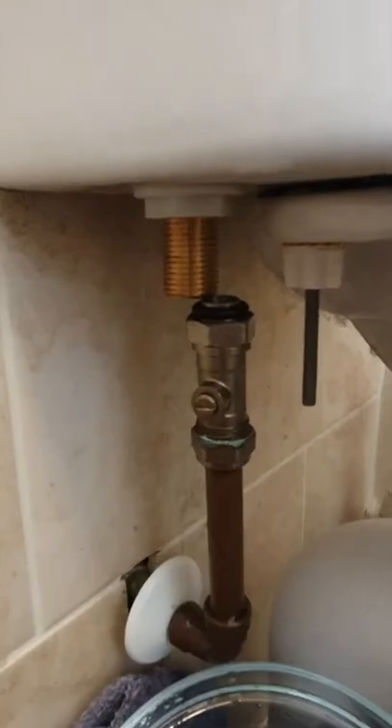Okay so that's the filler in and i've just got to connect the water supply.